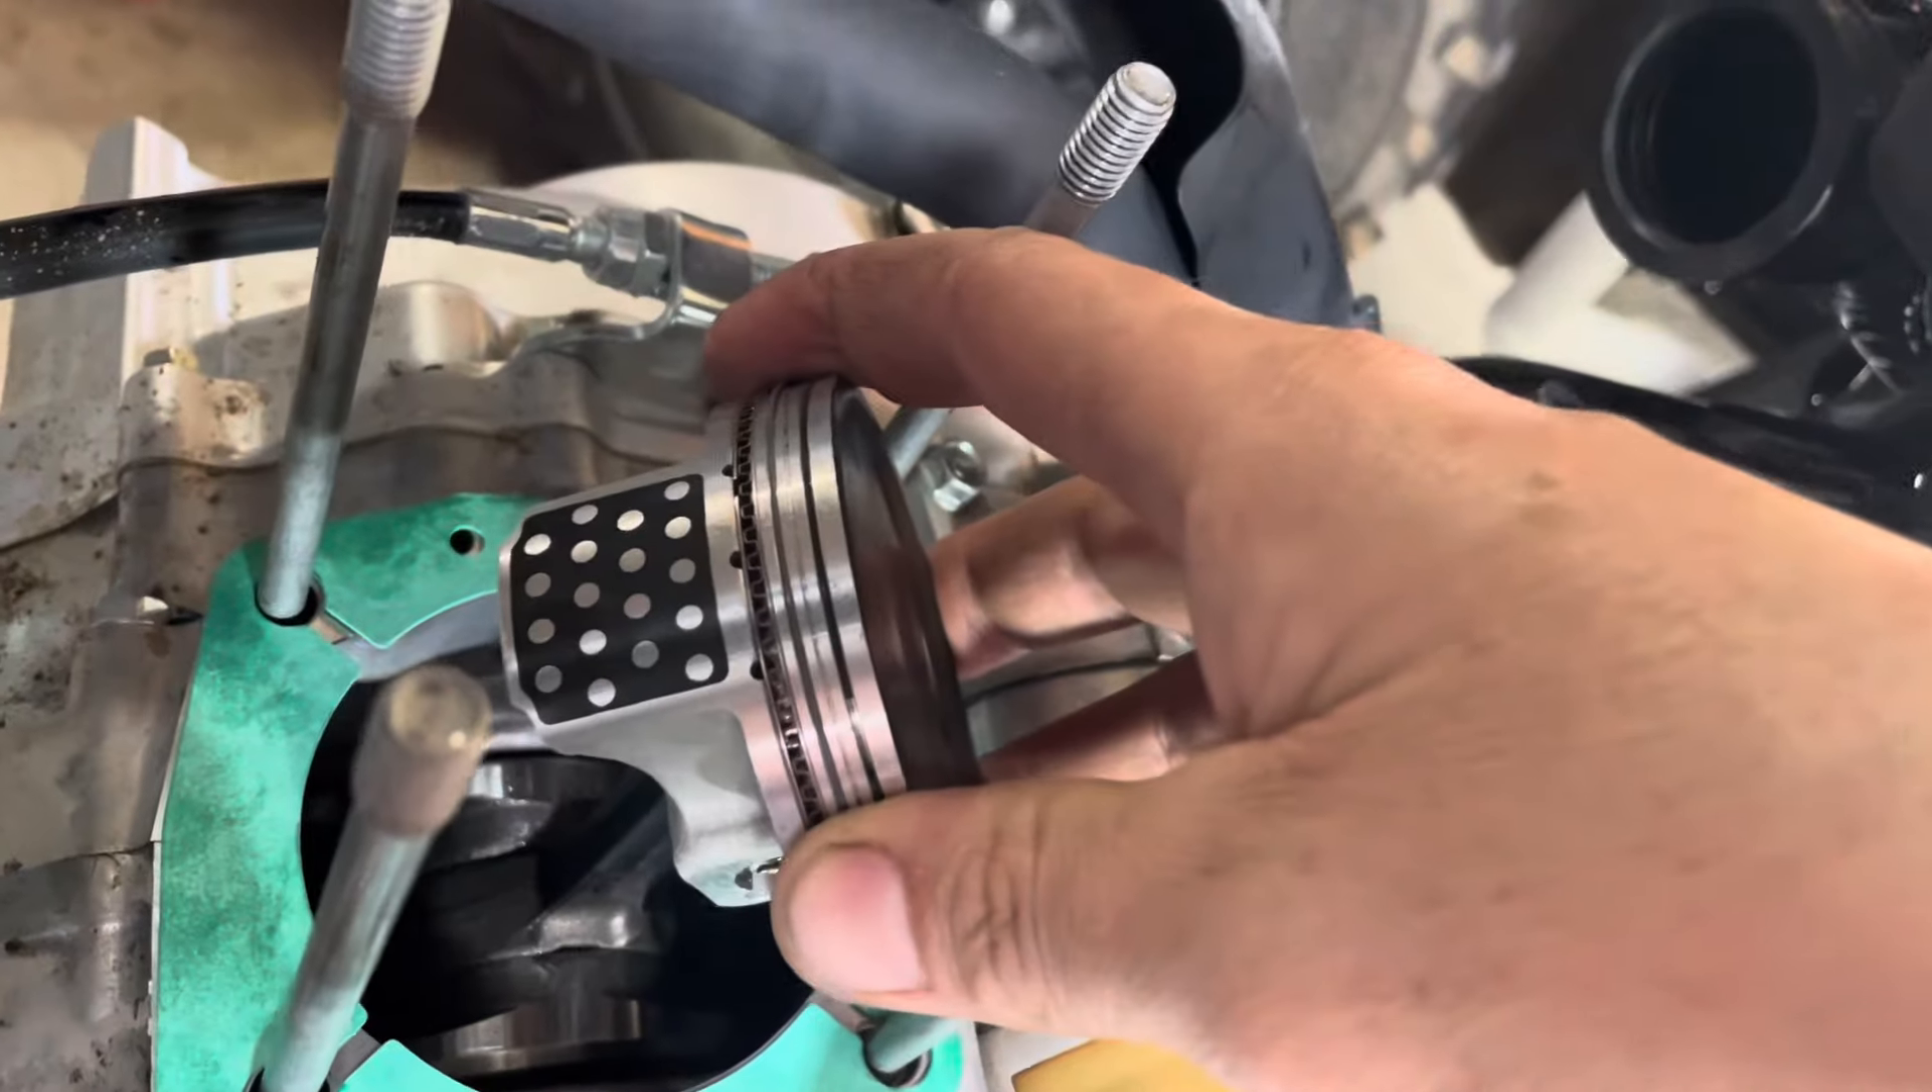I got the piston rings on there and i tried to orient orientate them opposites.